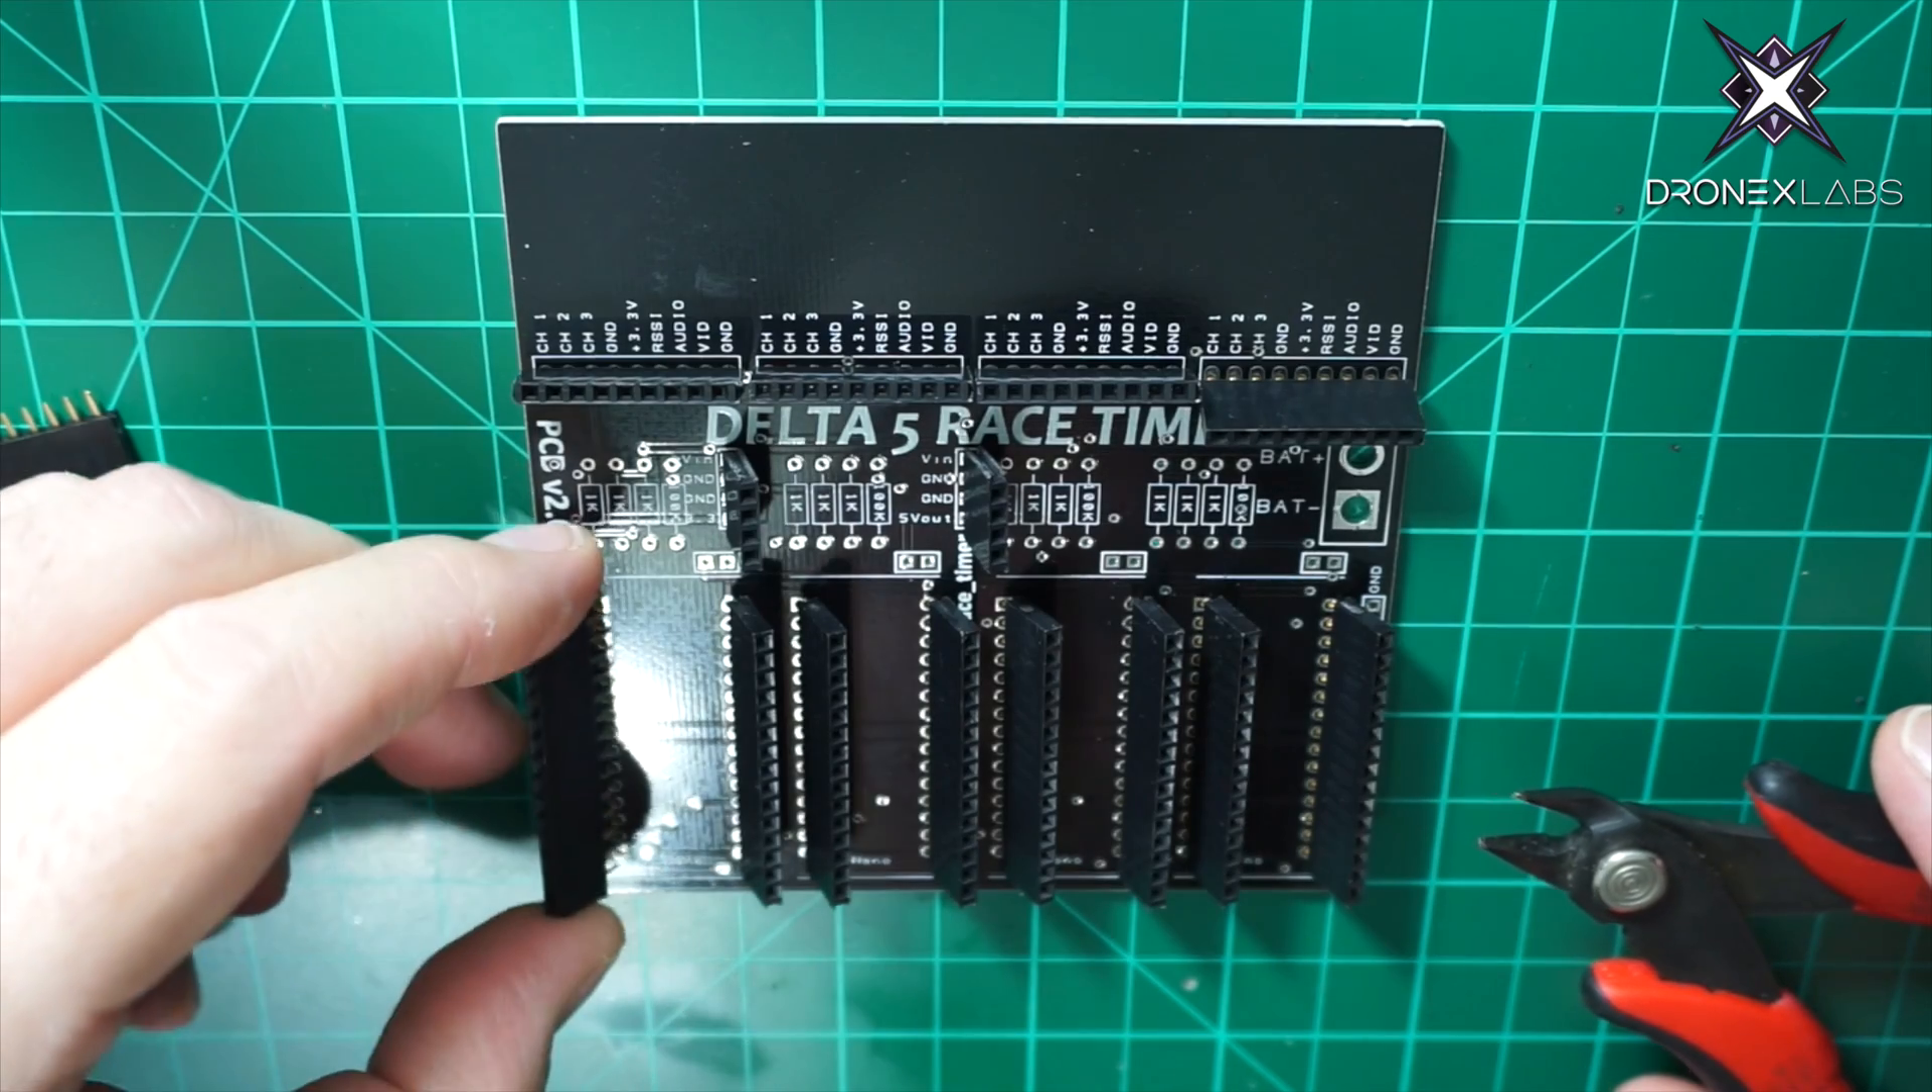So I just took some snips and snipped them down and you can see them all placed on the board here they just slide into the pin the through holes for your Arduino modules.